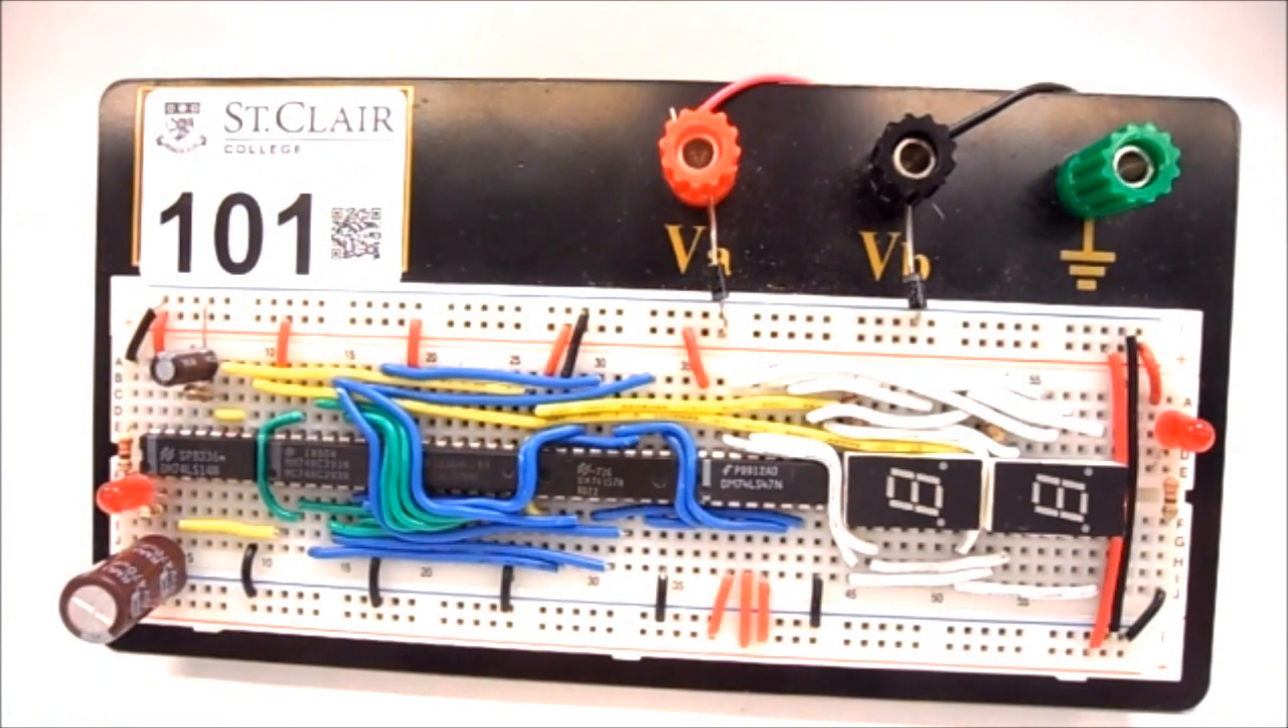So this is our solderless breadboard once it's been assembled.